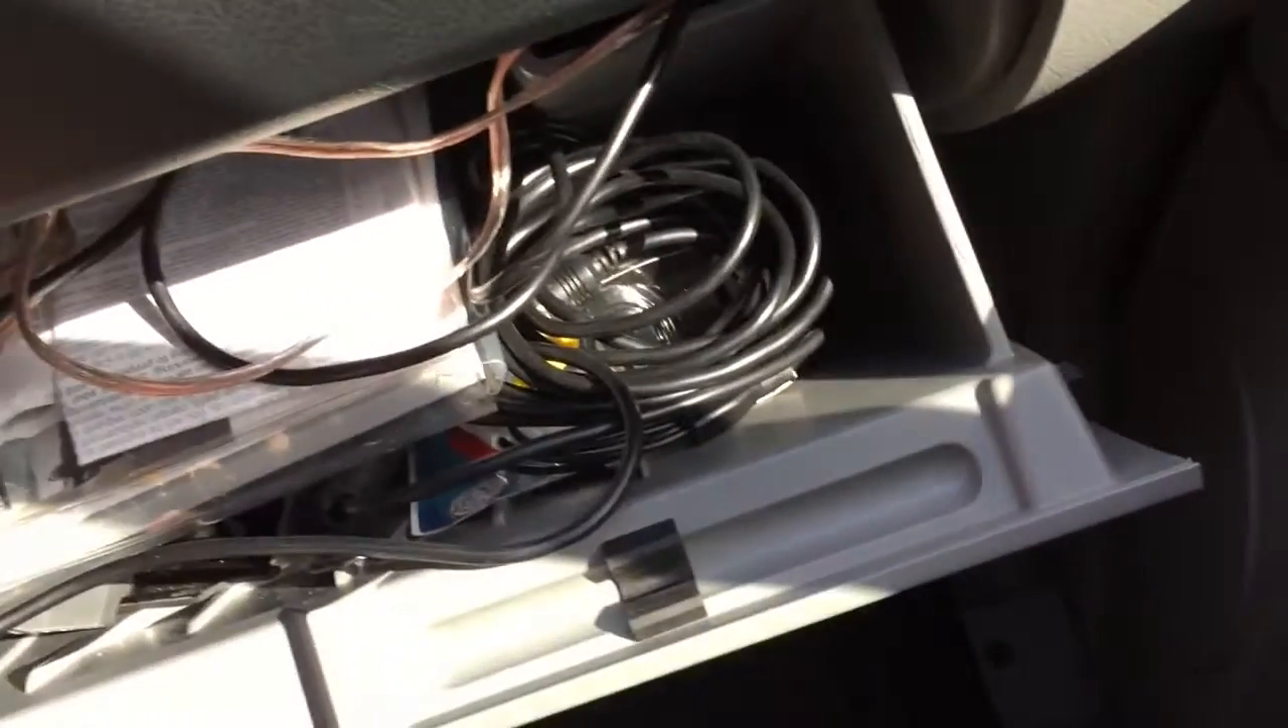I was able to put temporarily all my wiring in the glove box.